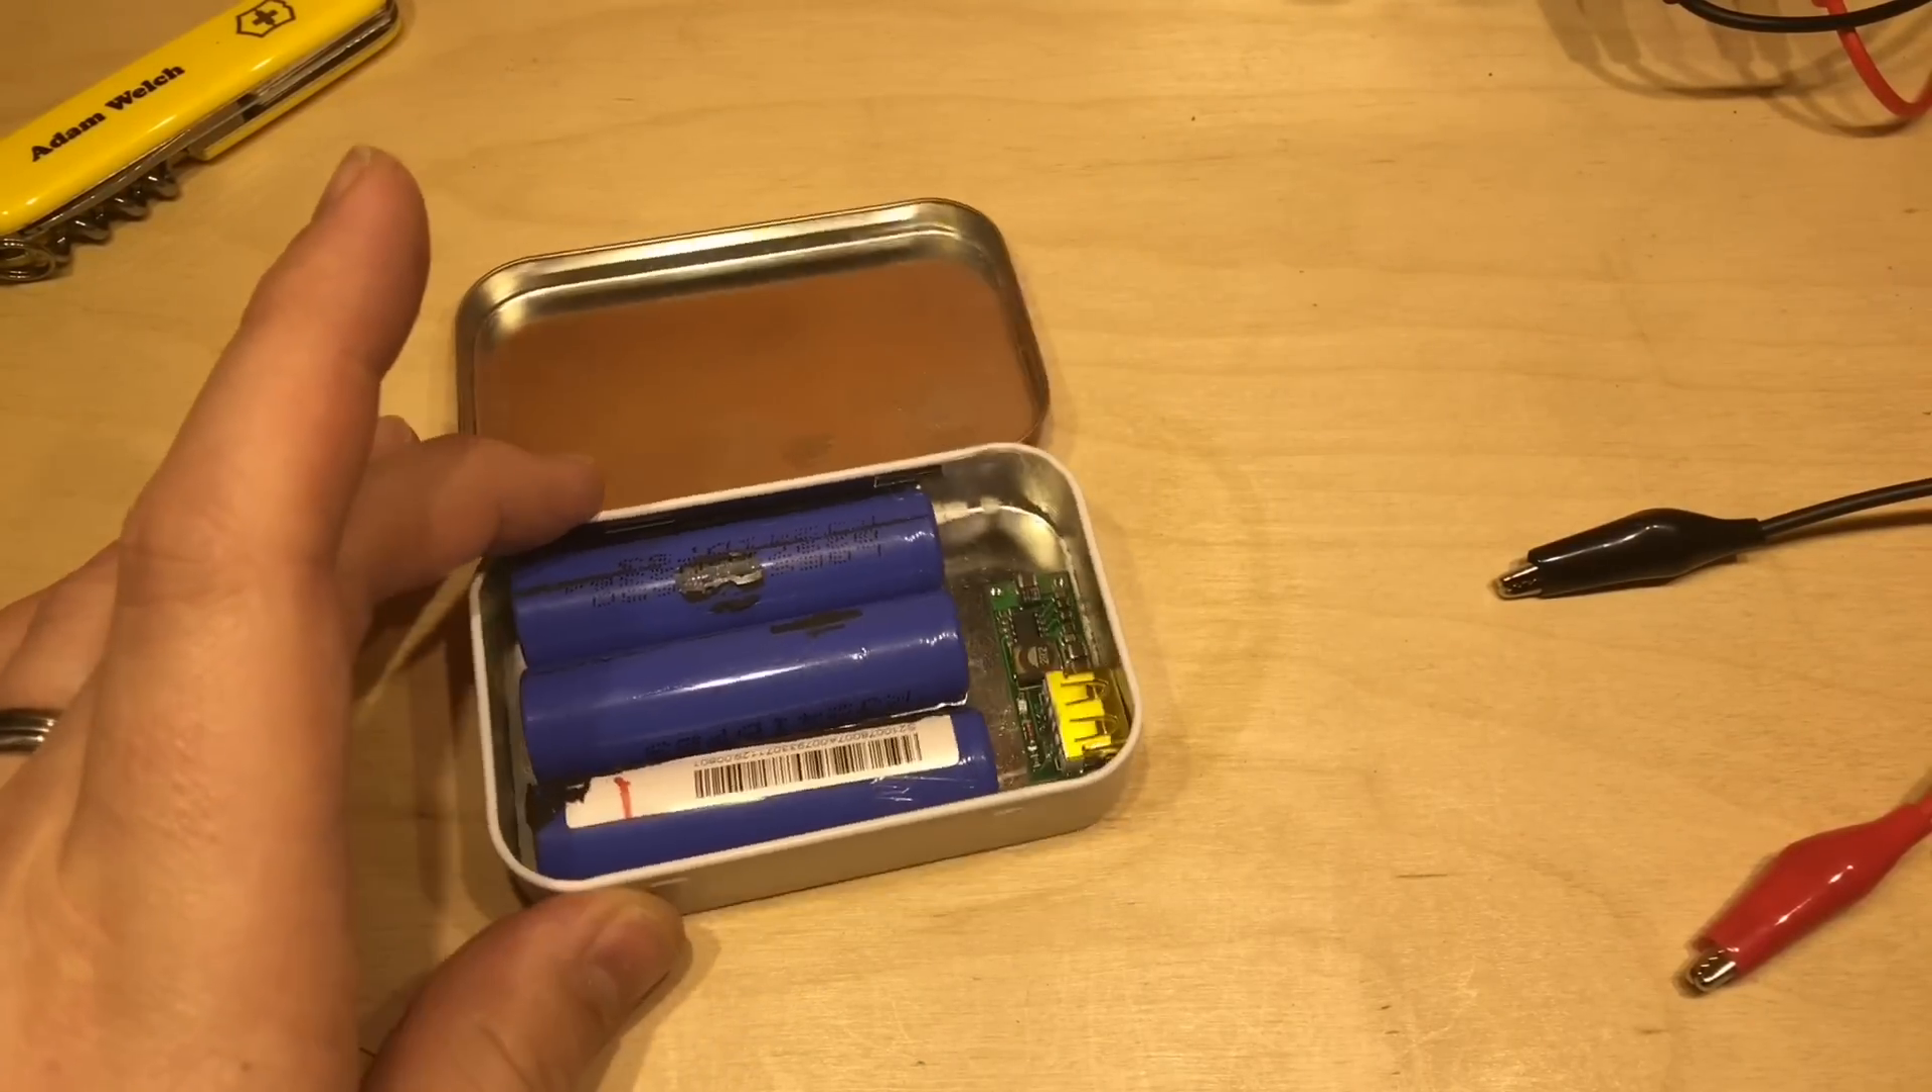With three batteries that little module fits in just lovely there at the end.